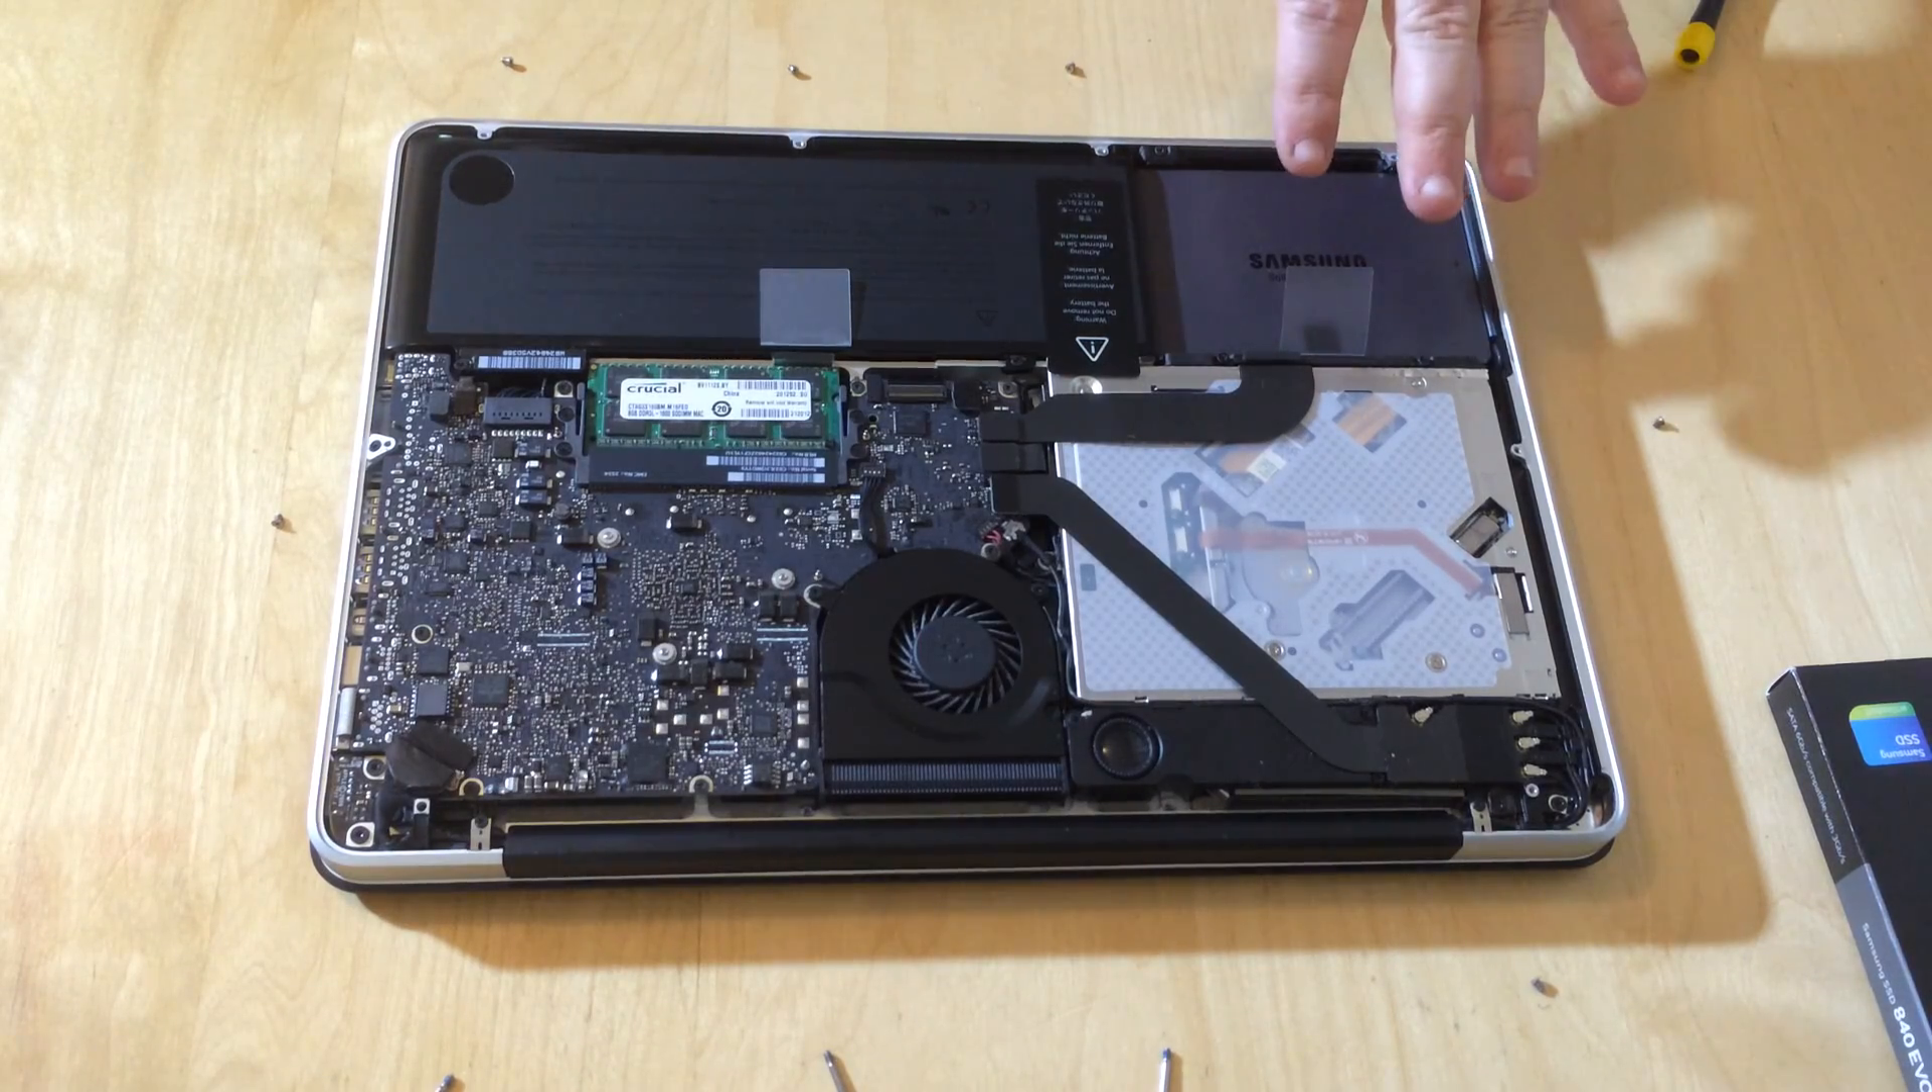That's the optical drive that's our new hard drive that we've fitted the ssd that's the battery that's the ram slots in there.